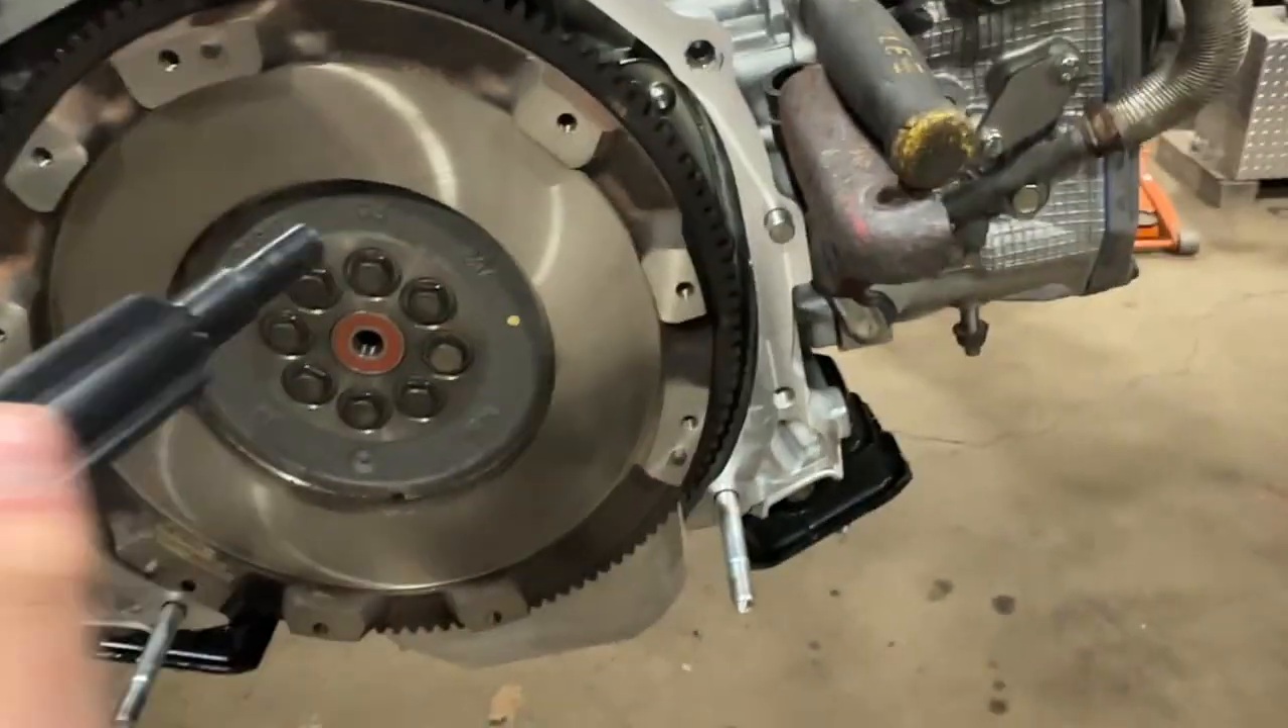As you can see we've got the pilot bearing pushed in there now.